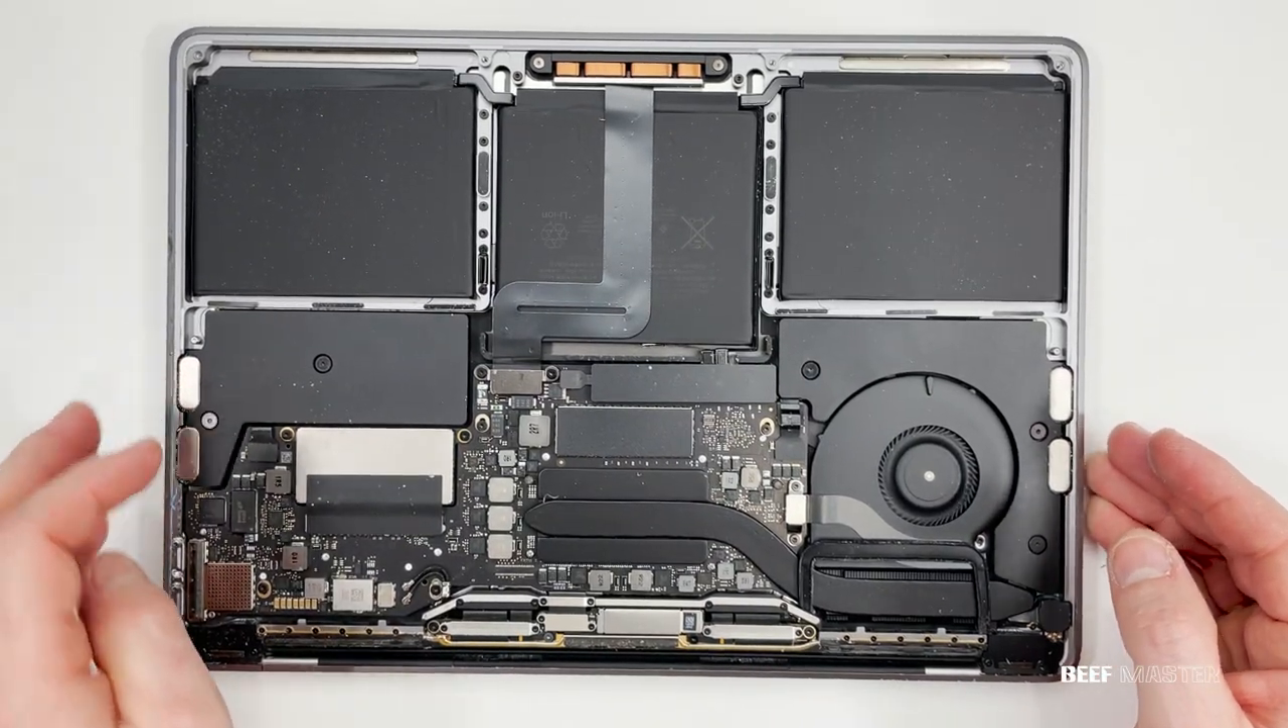With the back panel off we can now see the internals of the MacBook.